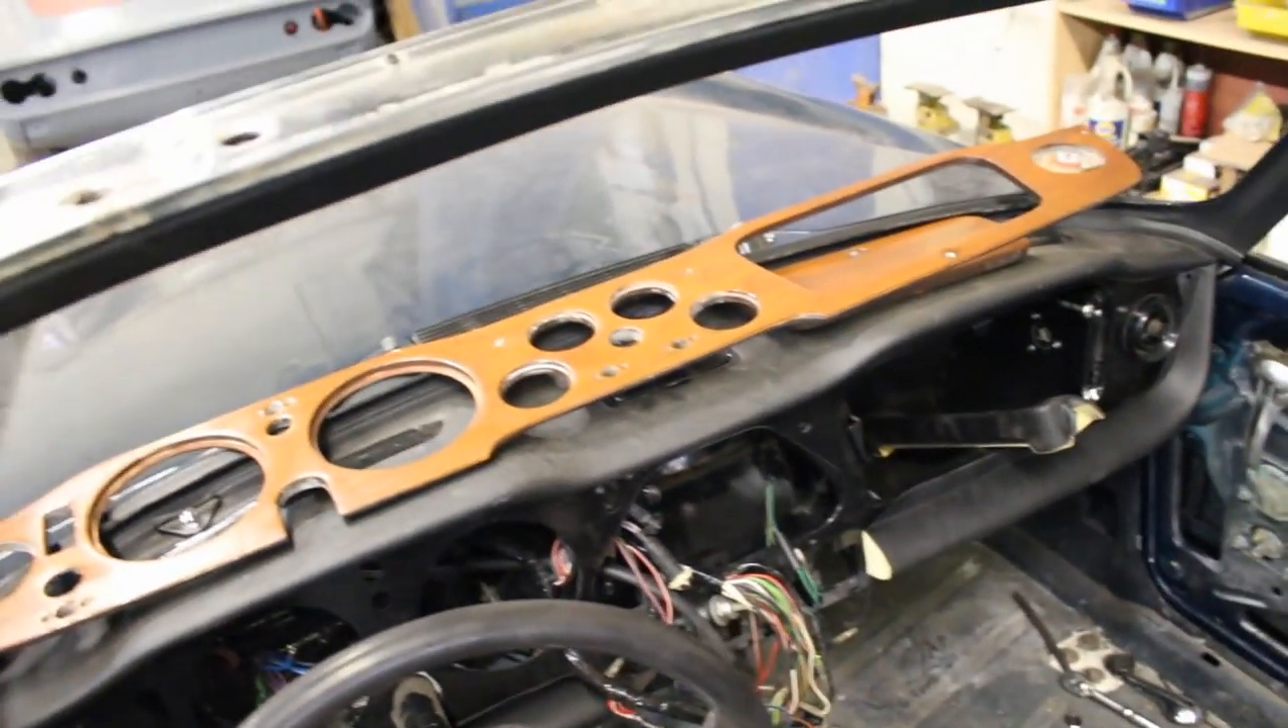All these wires need to be connected to the gauges and stuff like that.